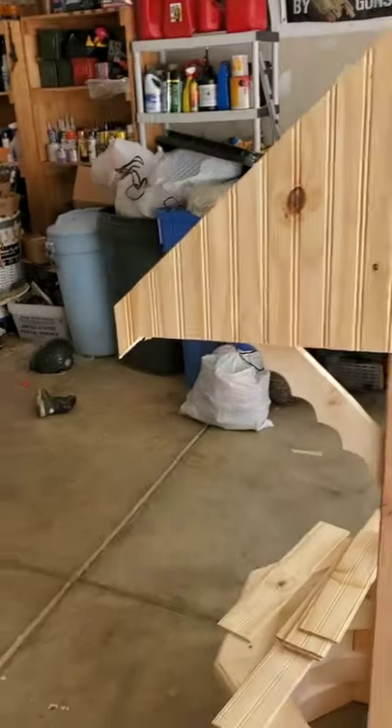So I went ahead and put on the side paneling.